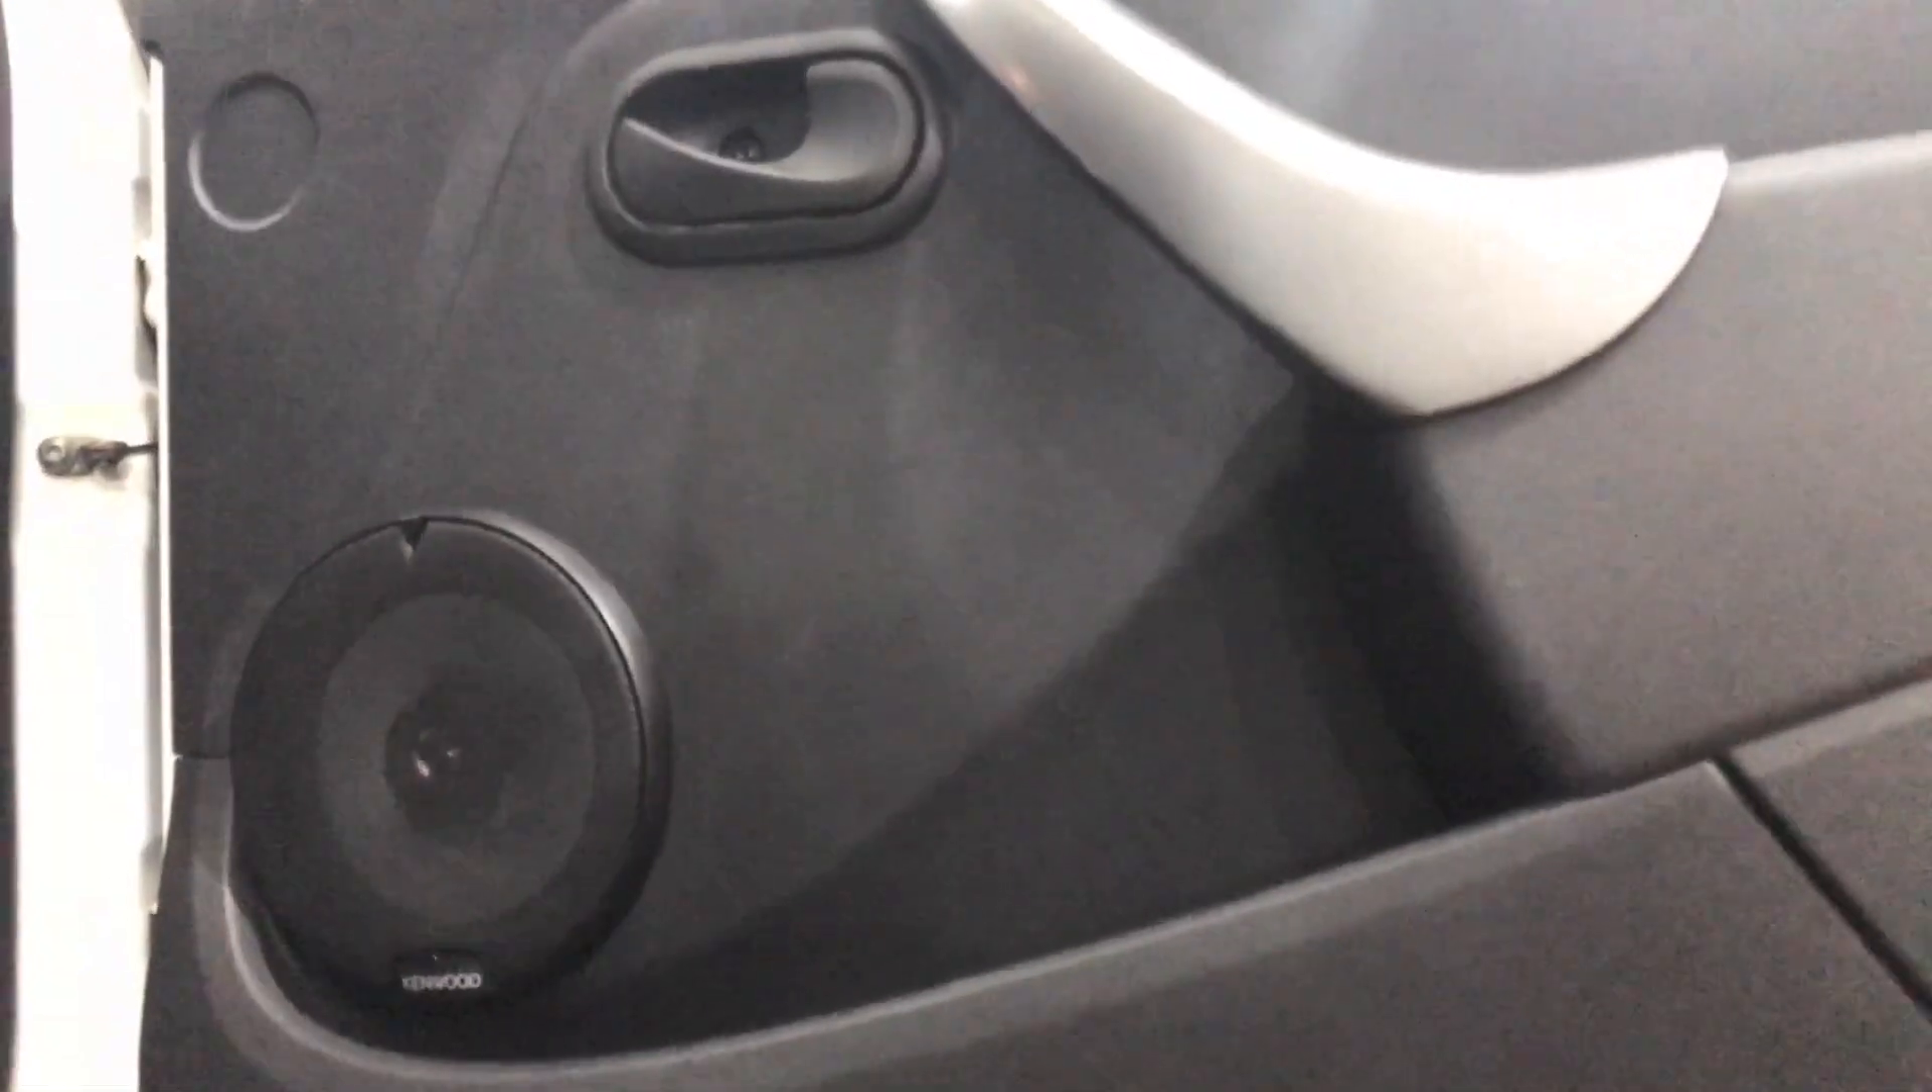Все, собрали двери, поставили на место обшивки.